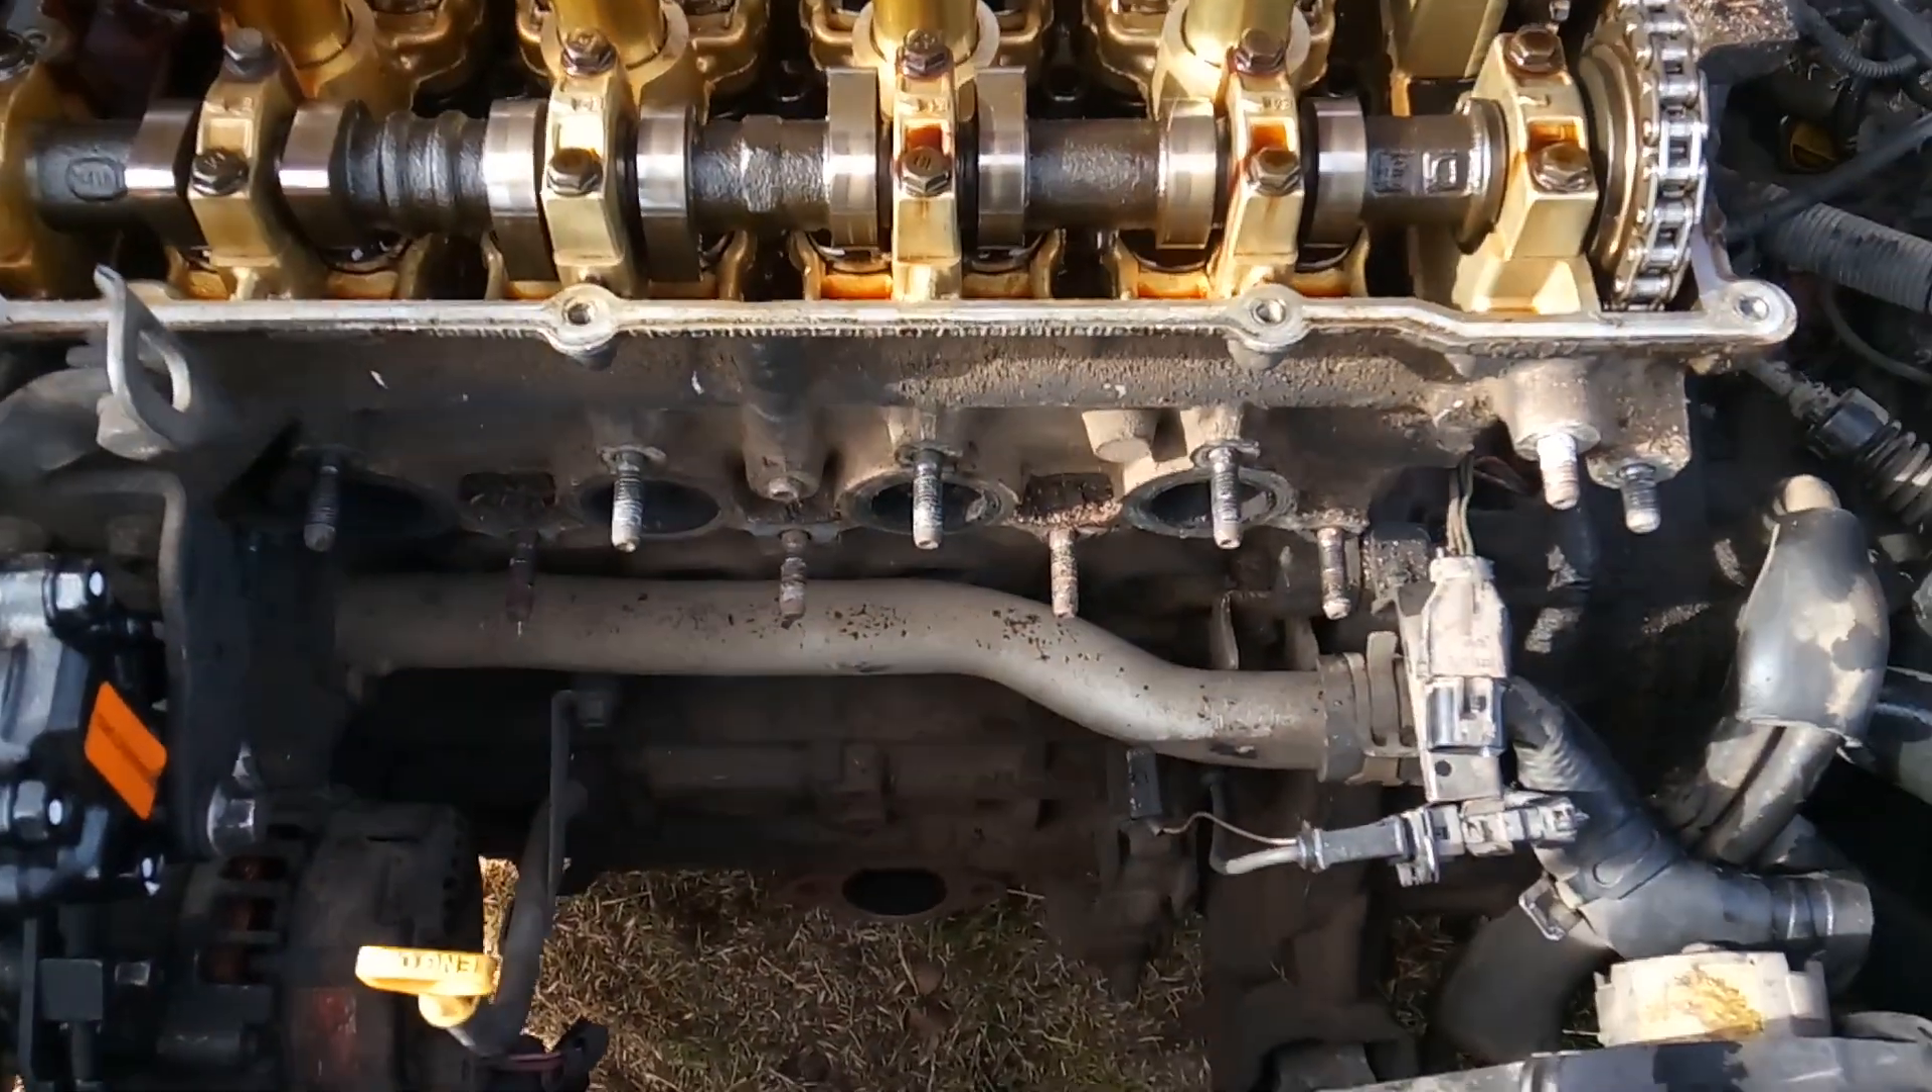We've got our exhaust manifold off.